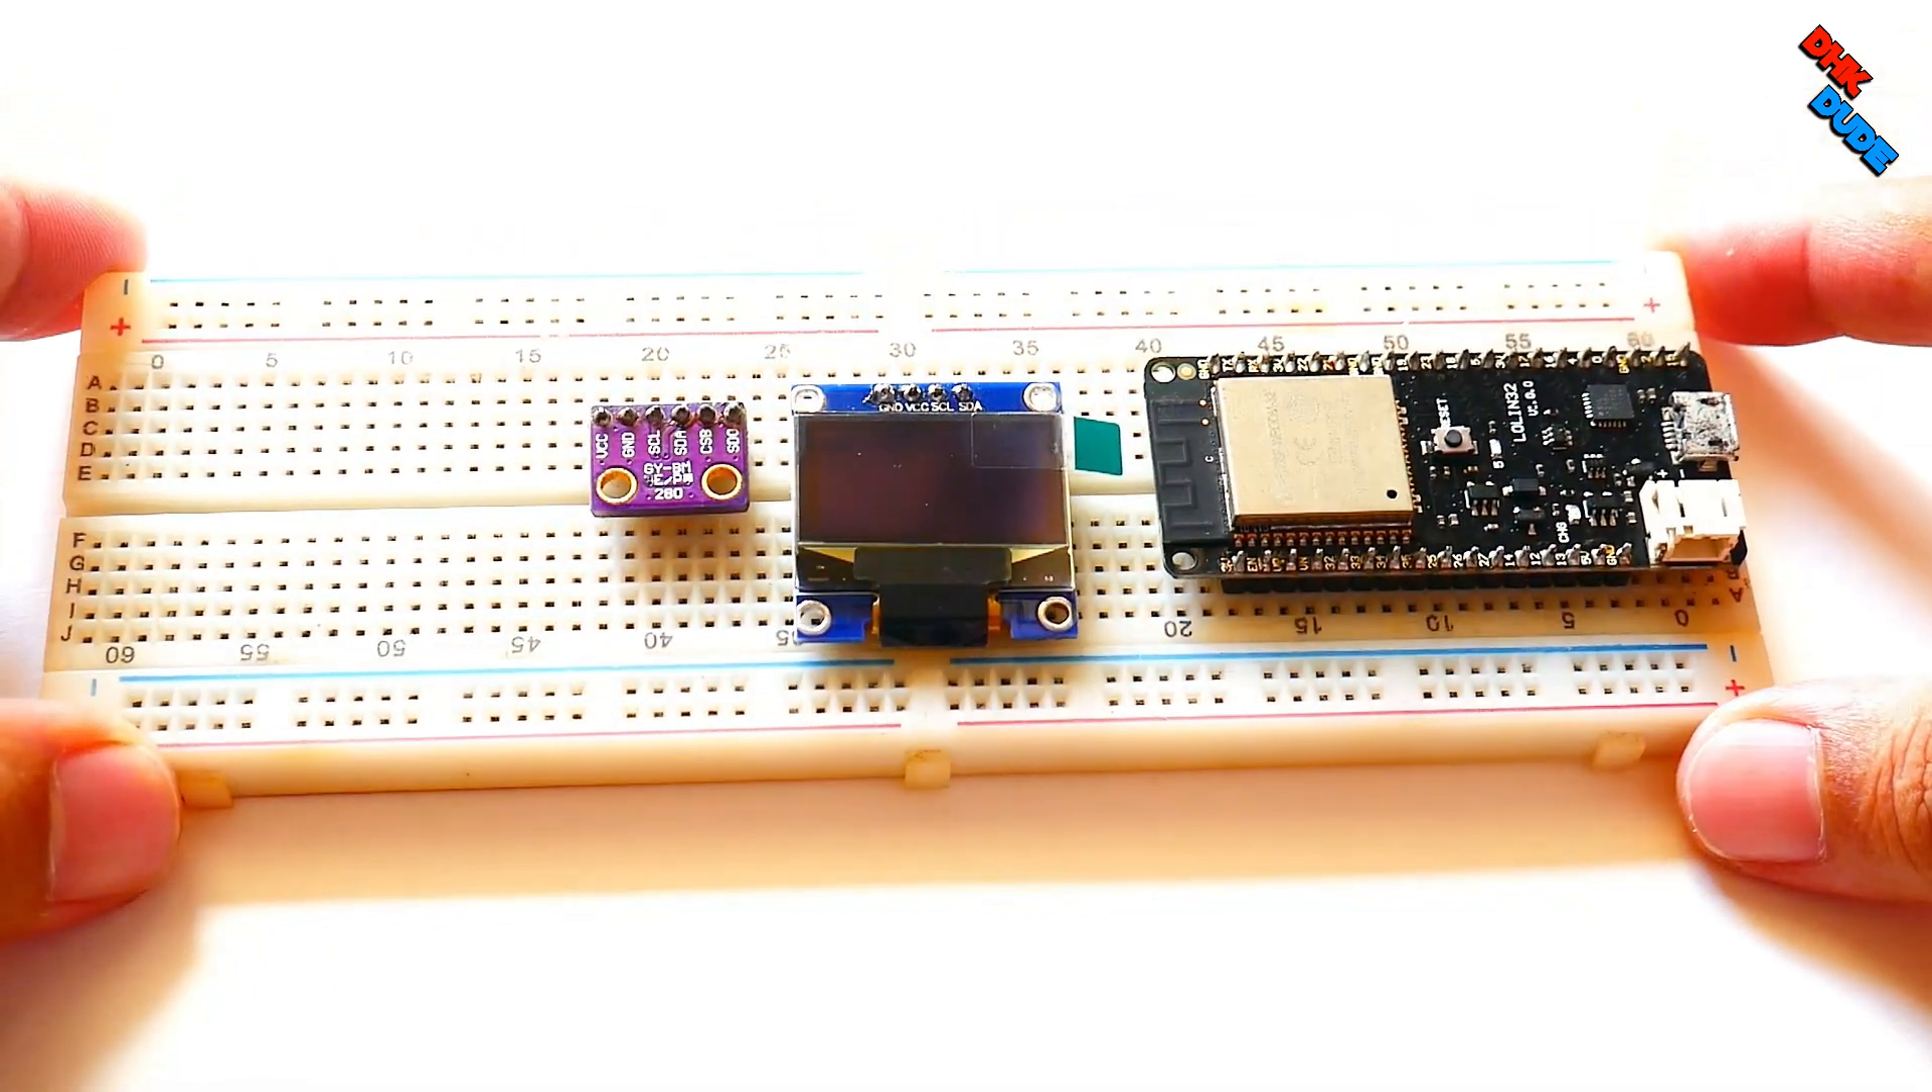So, all three required components installed on the breadboard. We are now ready to connect them using jumper wires.